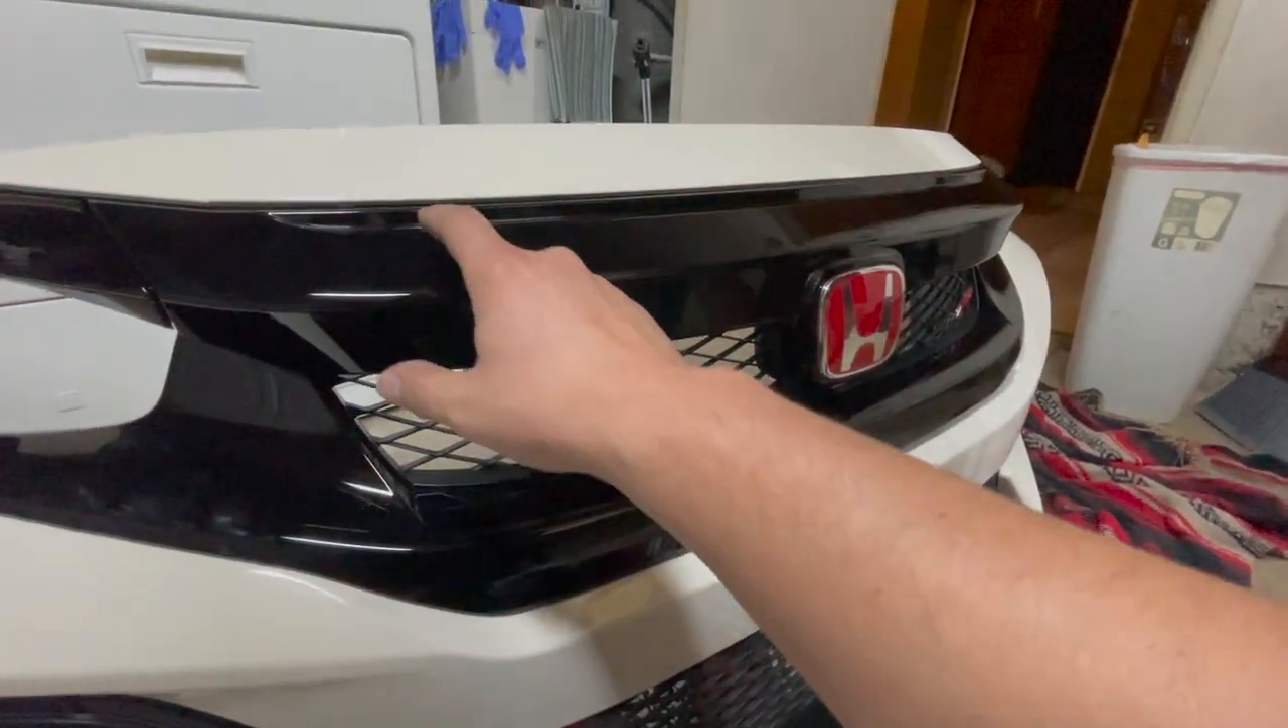All right everyone gone ahead and finished up the installation of the 2020 grill.